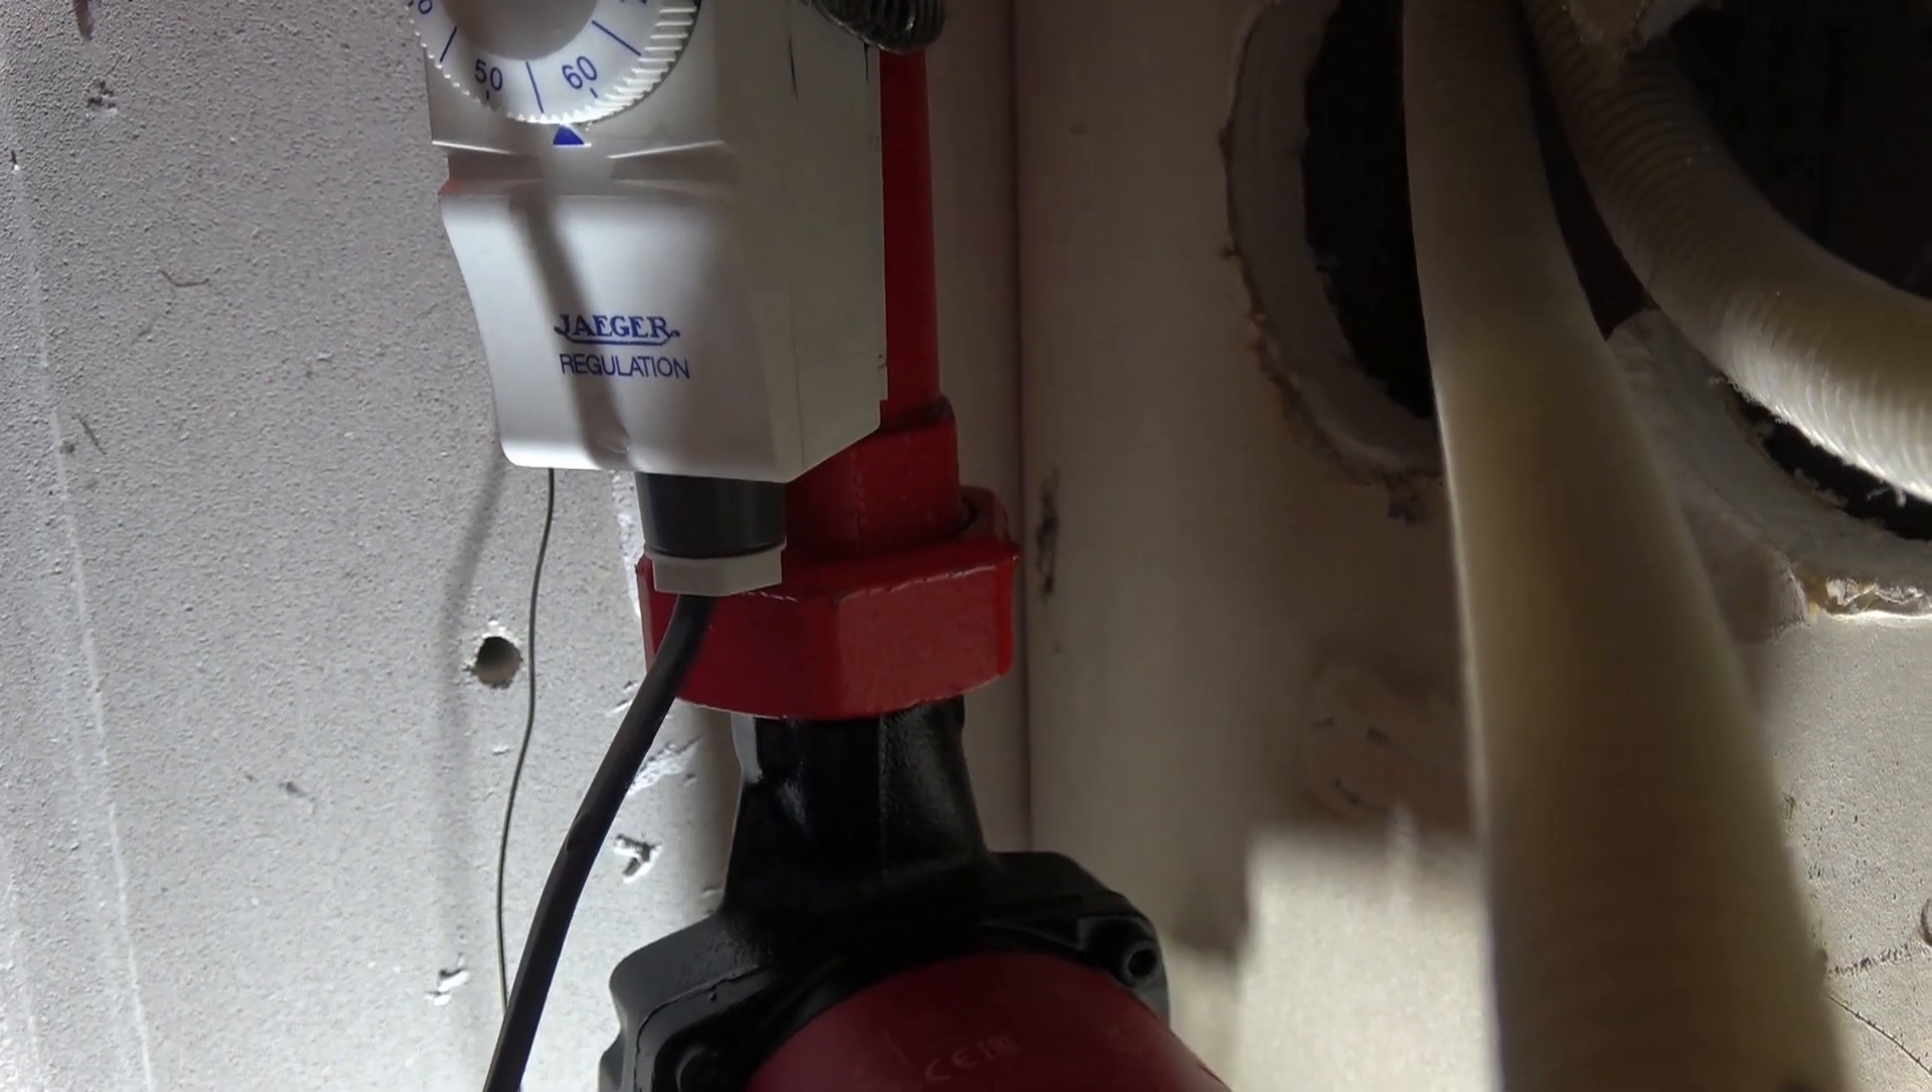De maximaal thermostaat zit er weer op.